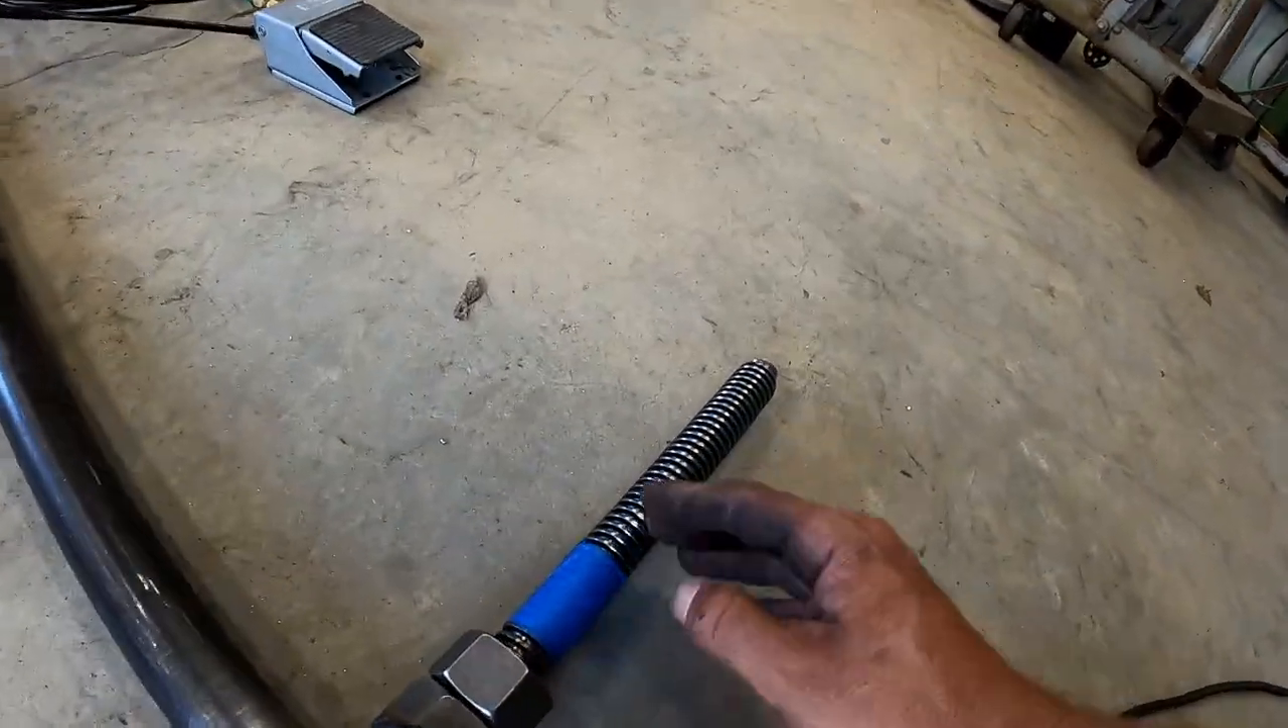All that's really left to do is to shorten the acme threaded rod here add a handle onto it so that it's easier to adjust.